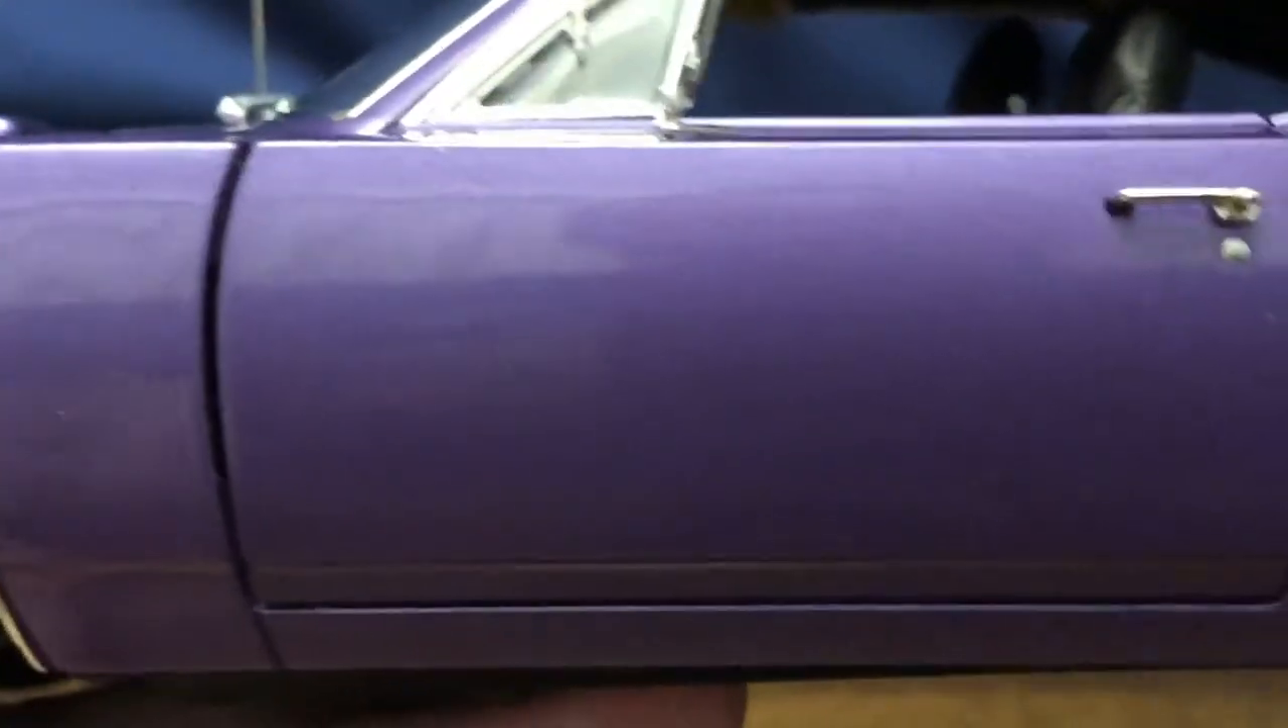We do have some pretty big gaps on the front of the door.